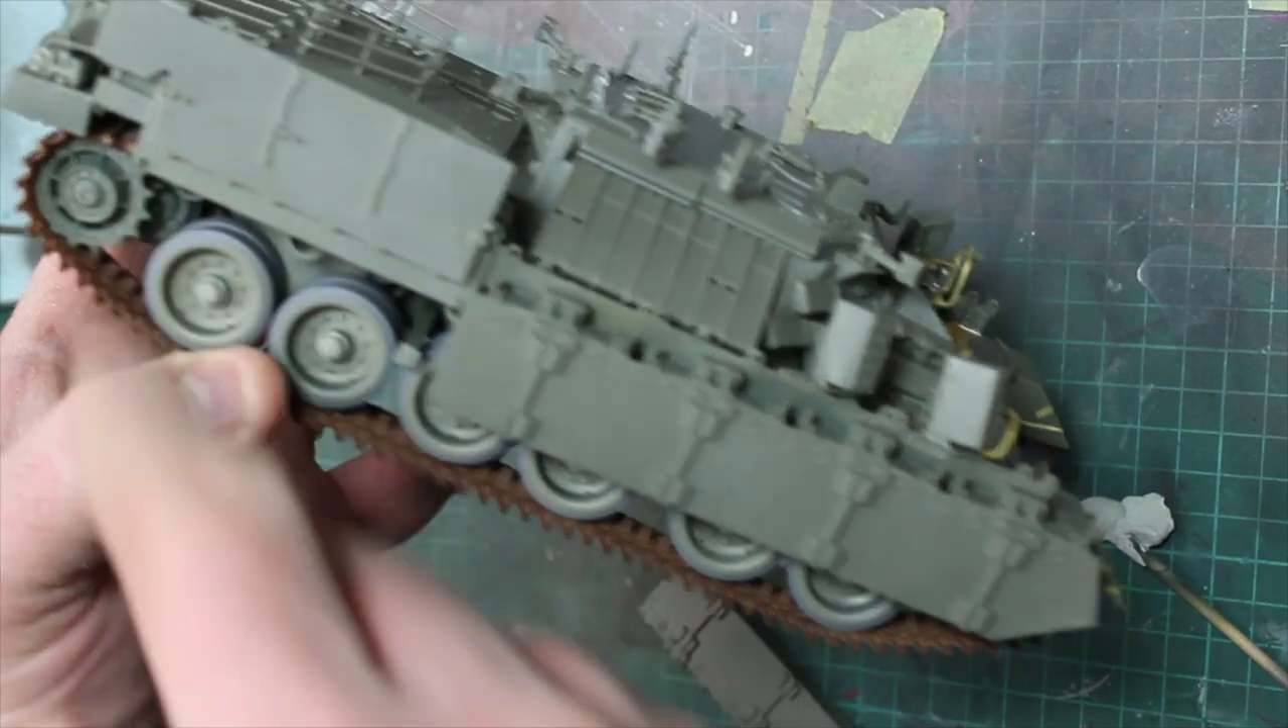I'm going to put the other side together and then we'll look at getting the side armour plate on. Okay. So, I have taken the time to fix in these armour plates.